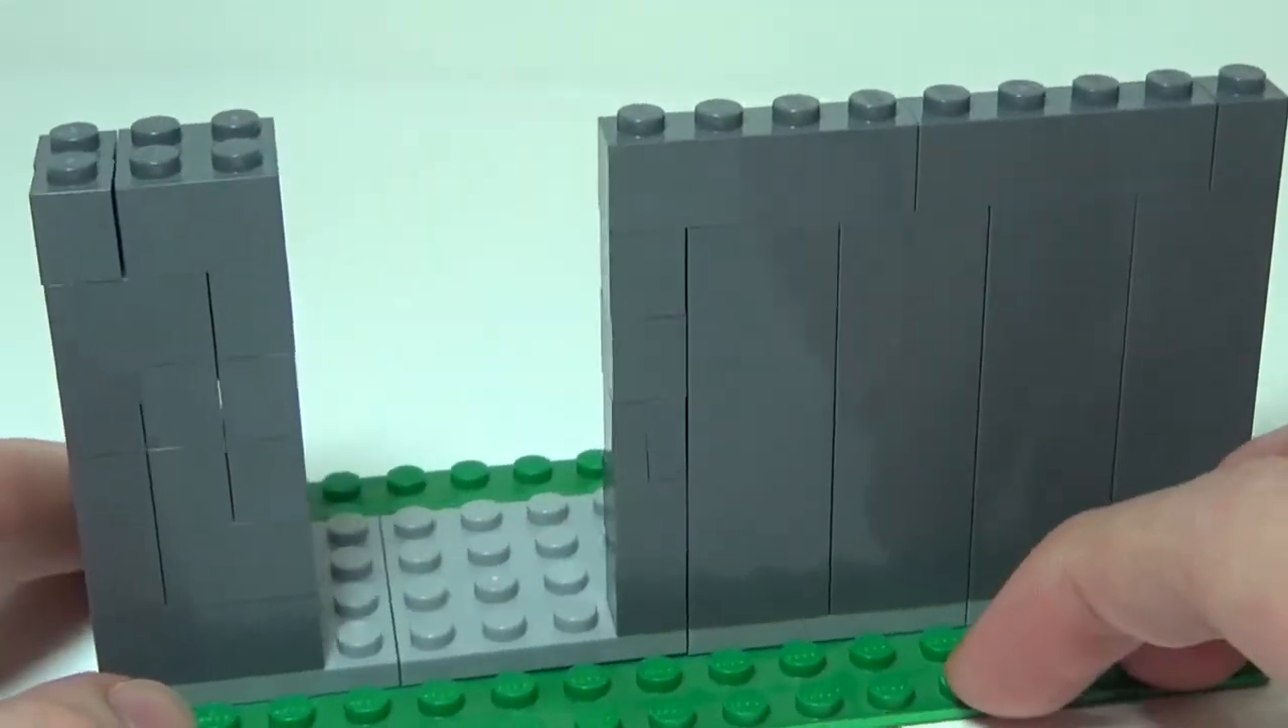So right now we have a layered wall, and this is really it for the outside, so let's go ahead and move on to actually building the door.